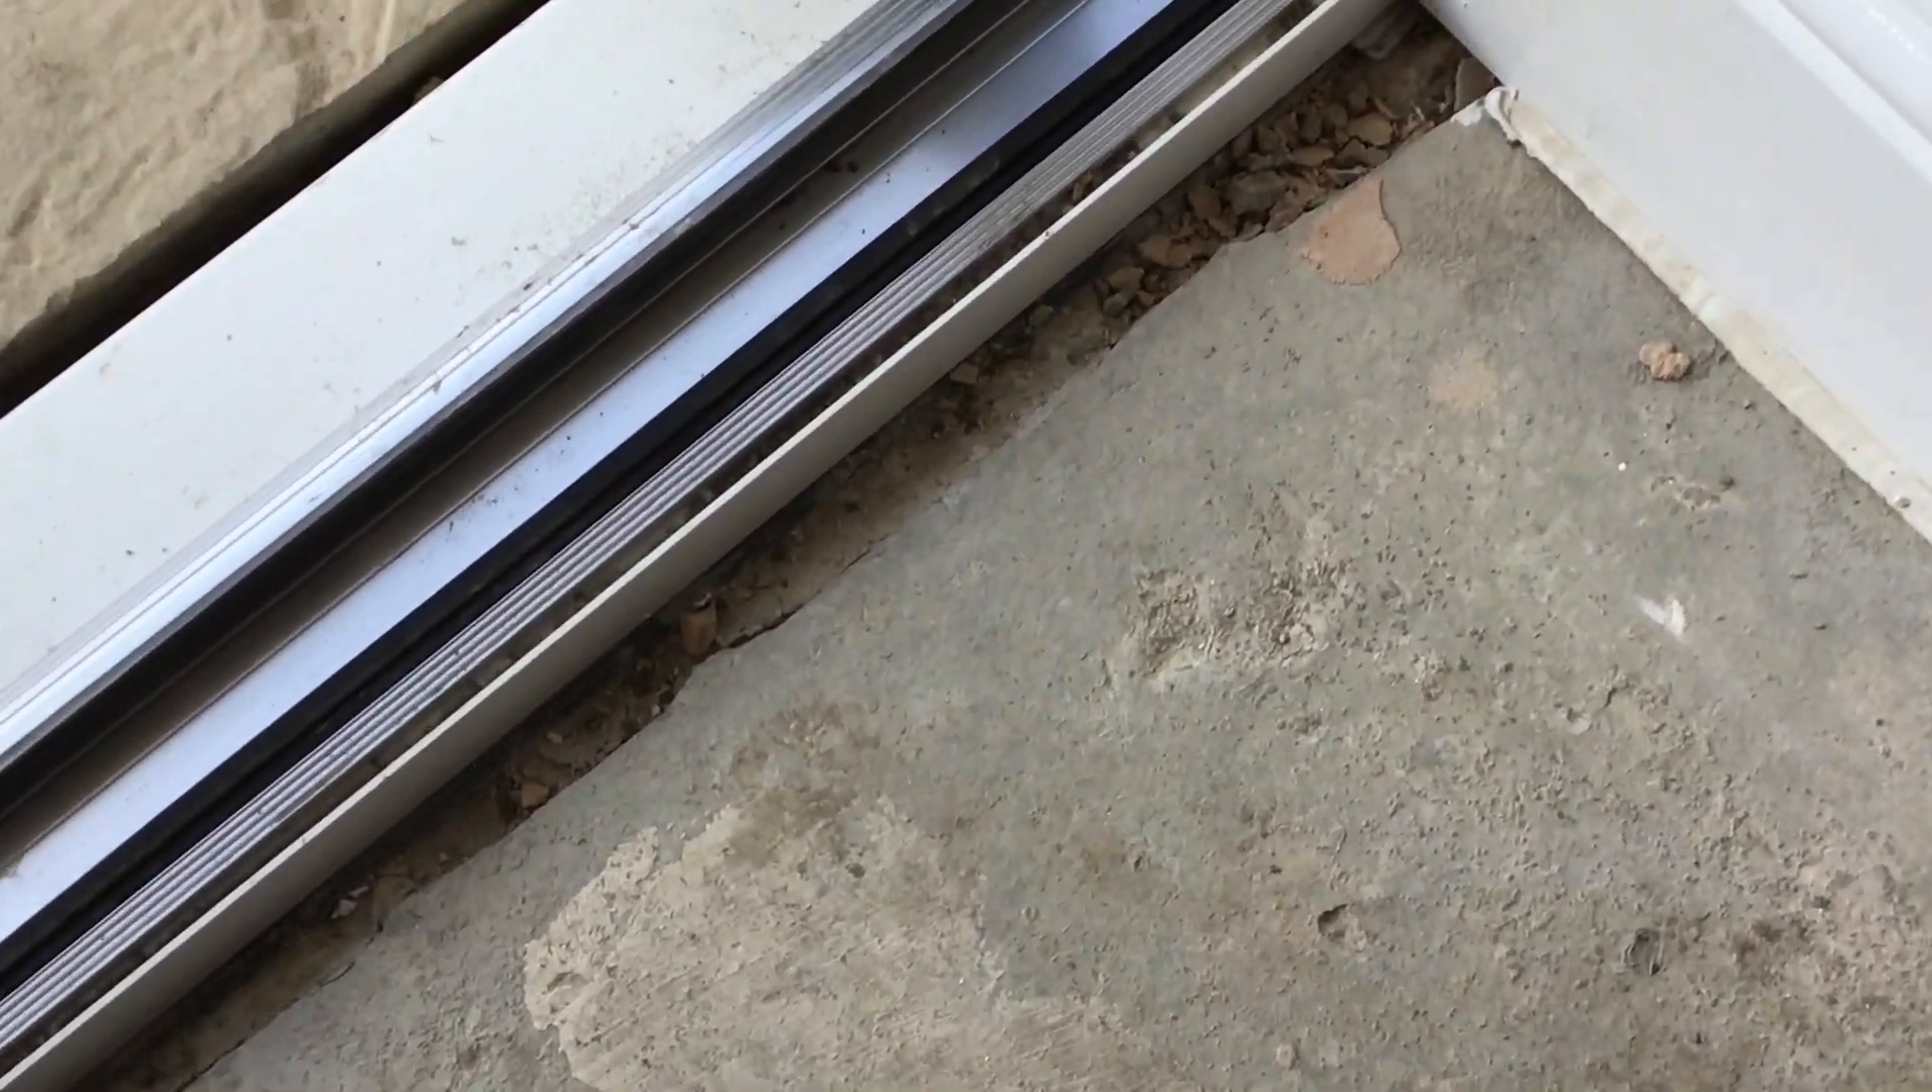In the hallway, the slab hadn't been pointed up against the front door, absolutely shocking.